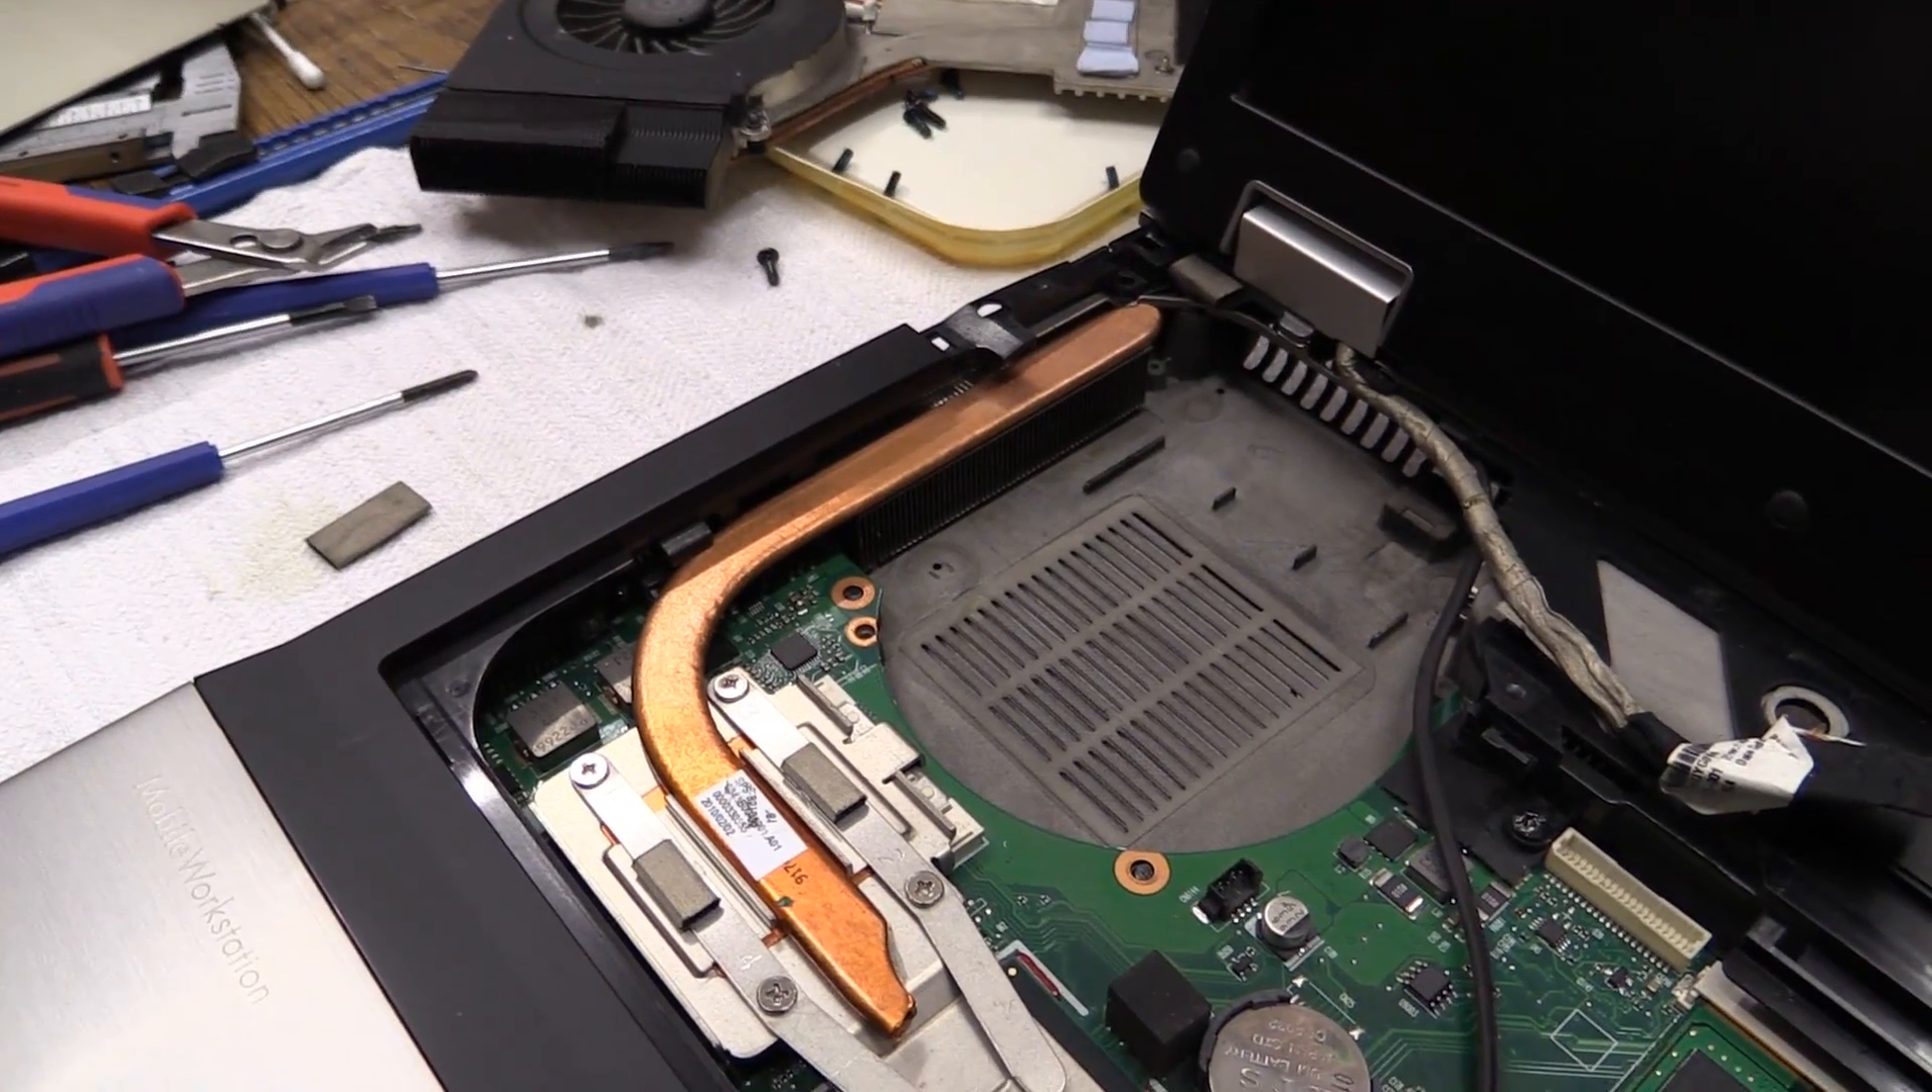And there we have the processor heat sink back in its place and well you can see that really isn't much.